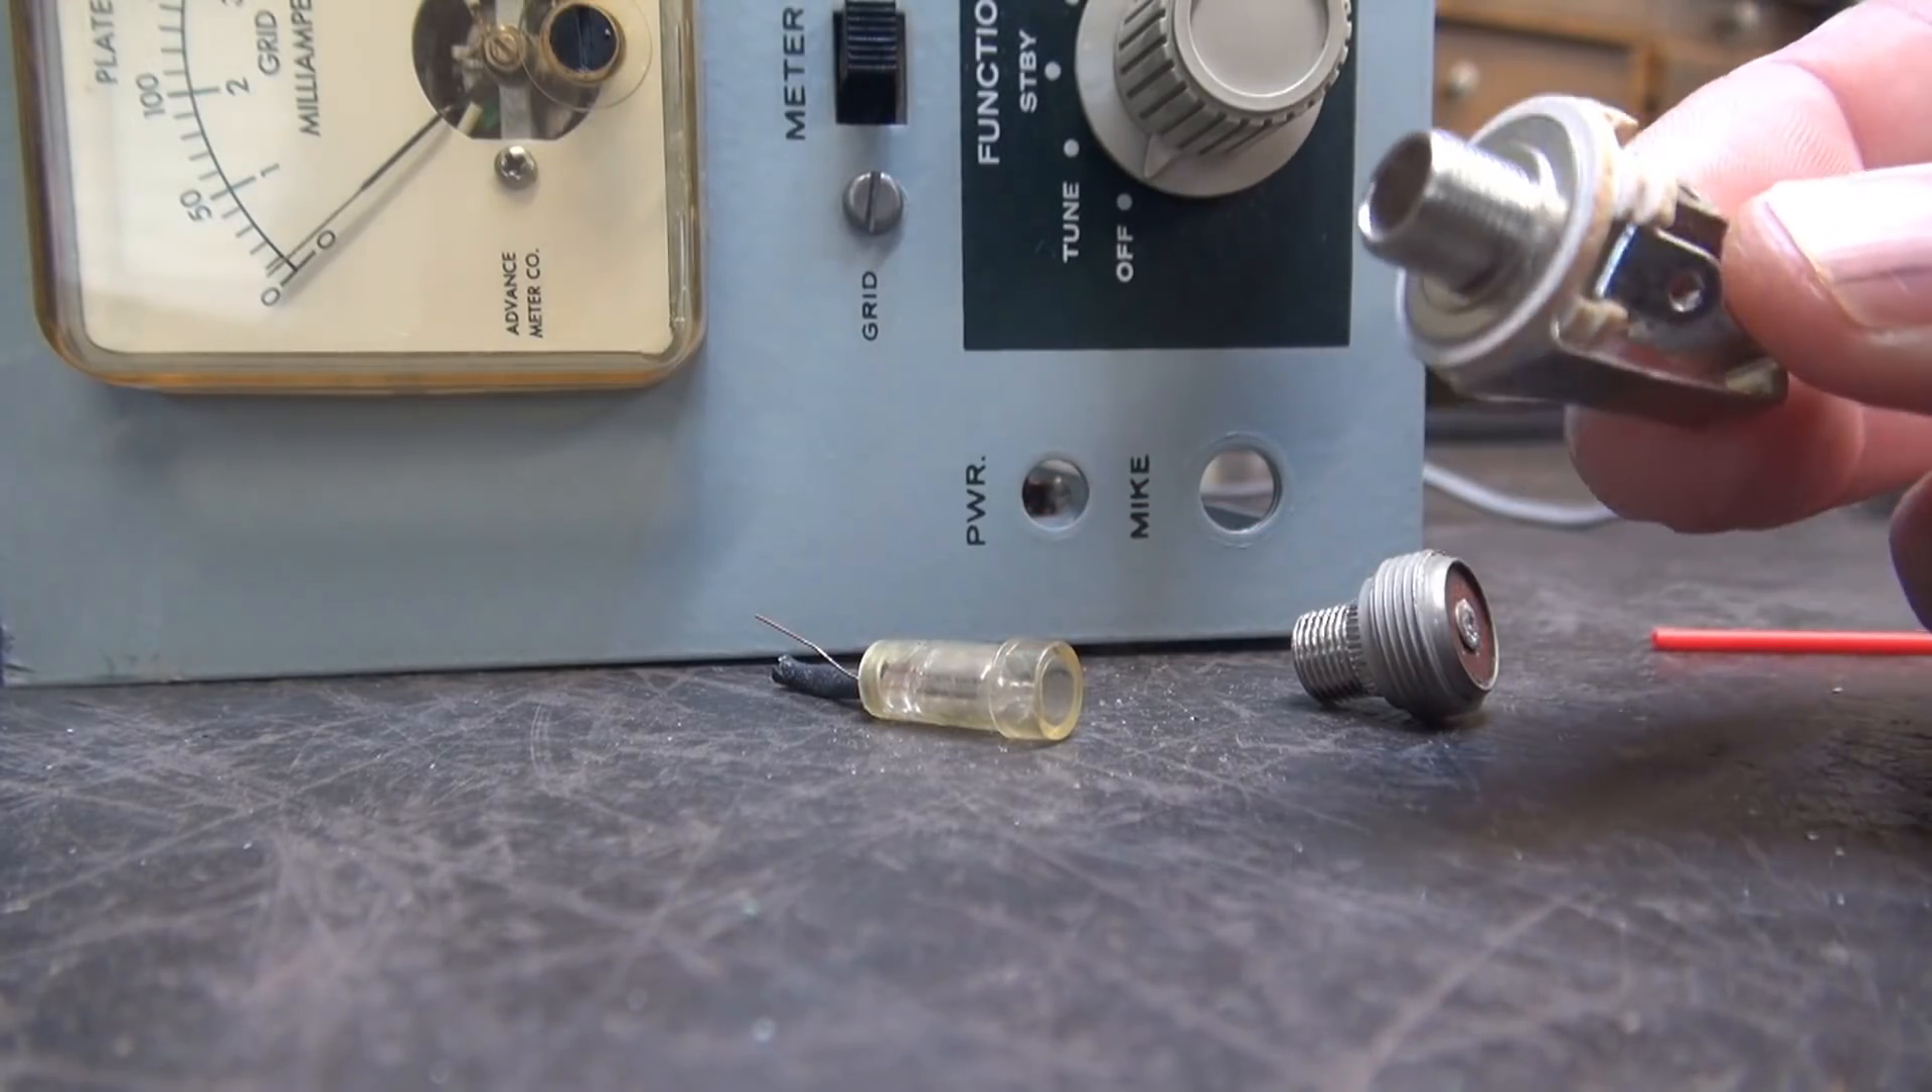All right so the stock mic jack is removed and so is this little neon lamp there the little power lamp.